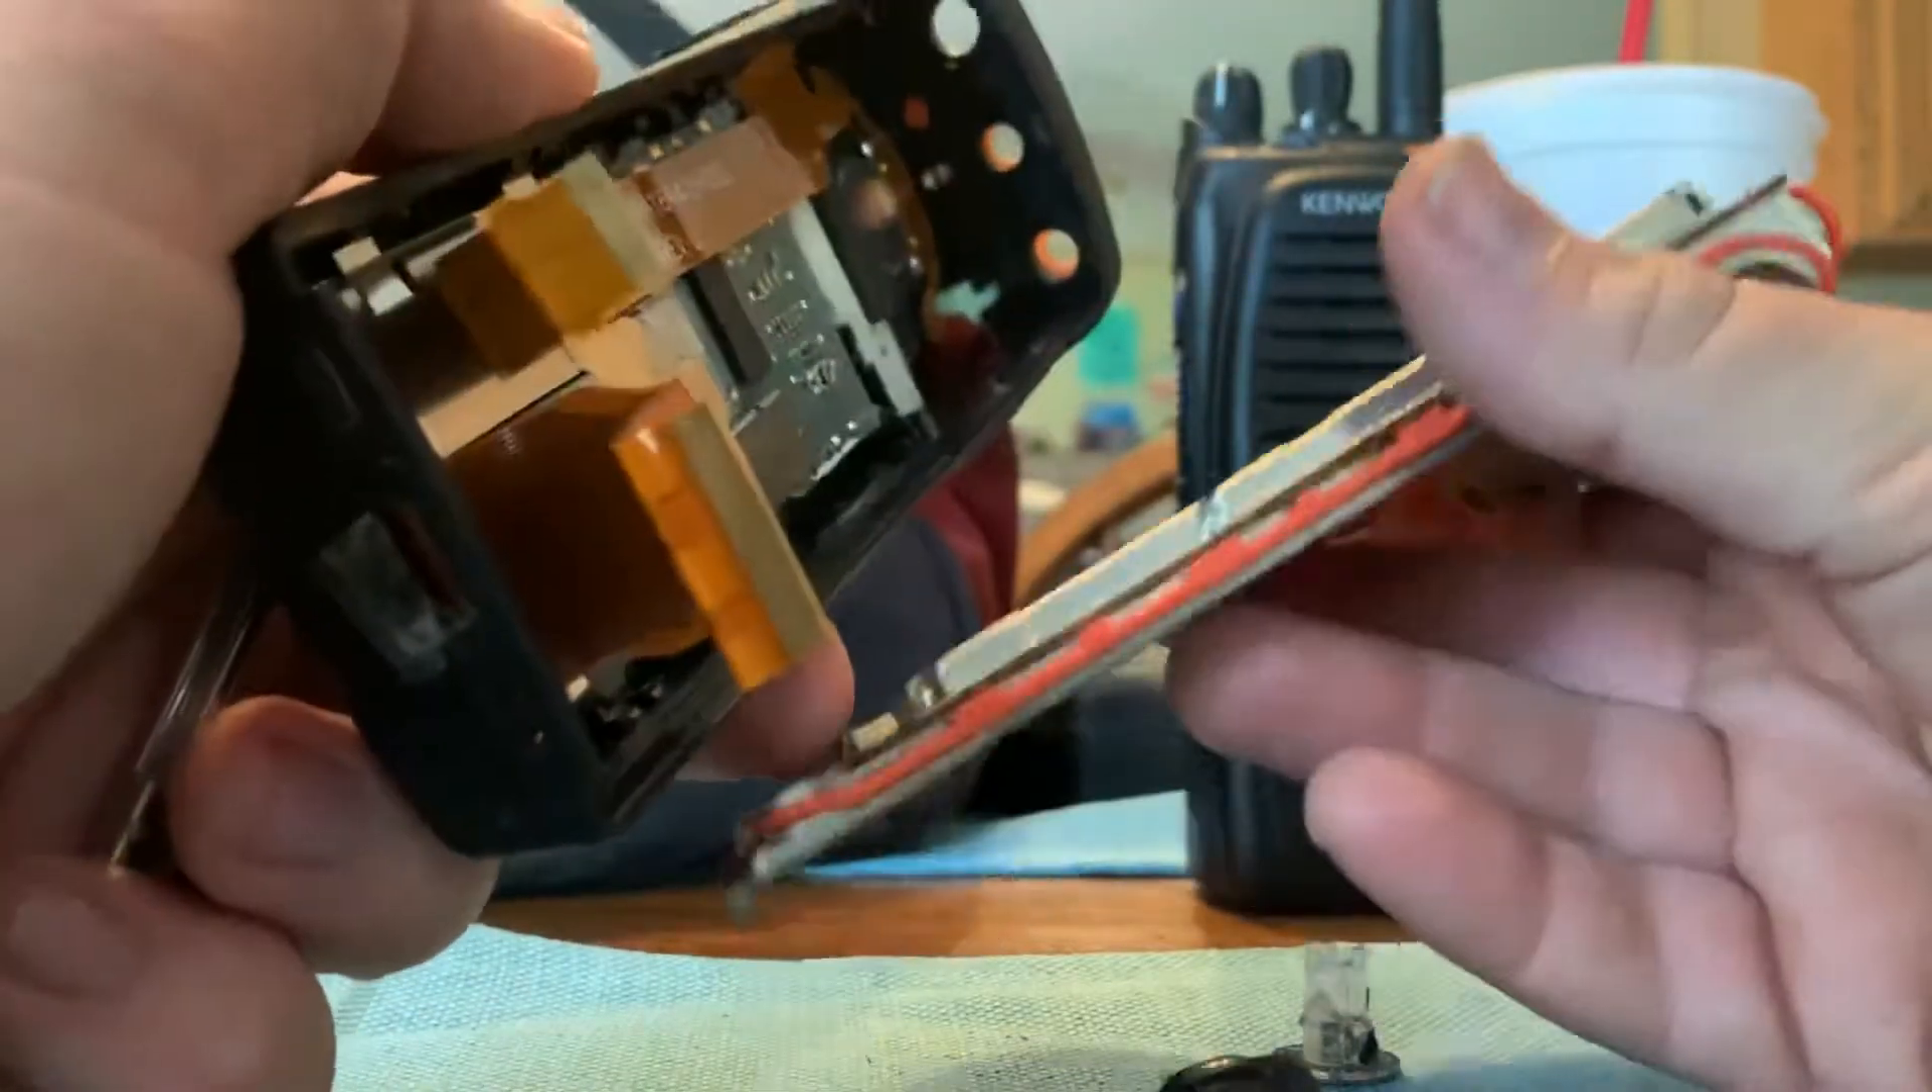And now, your radio housing is now separate from your actual radio itself, the RF board and everything.